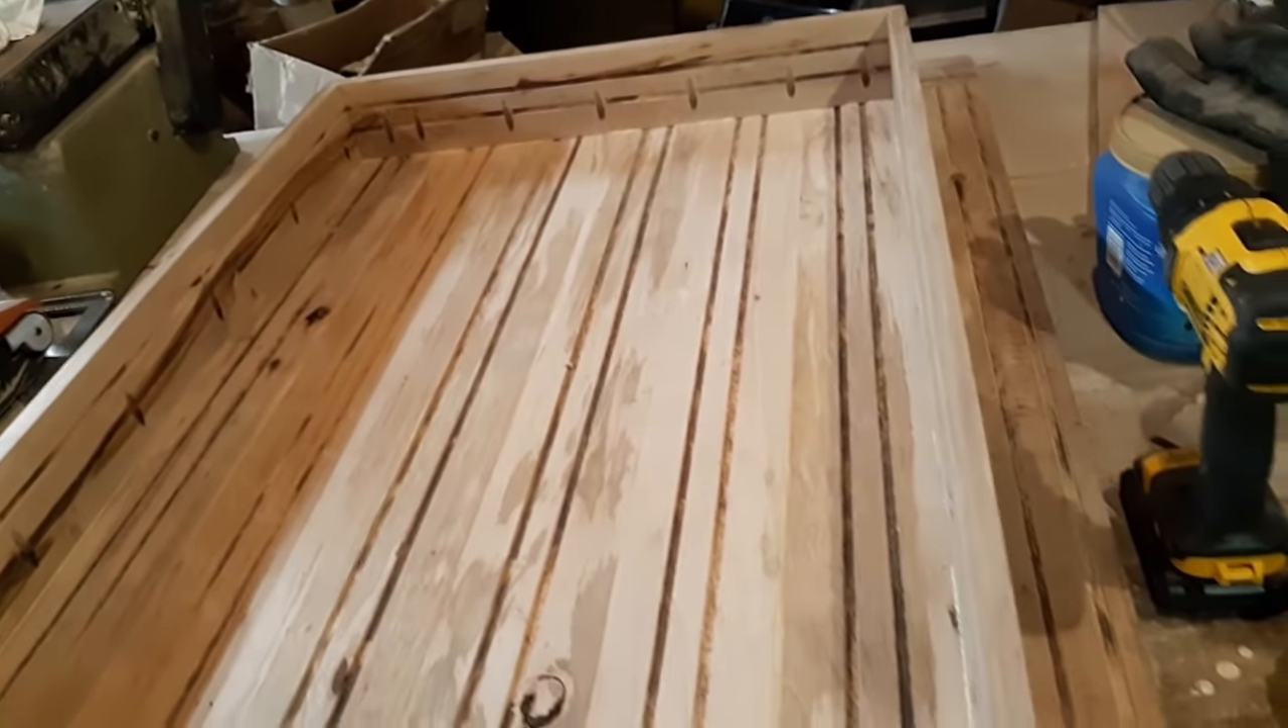All right so now we have all the band successfully put around the bottom of the table.